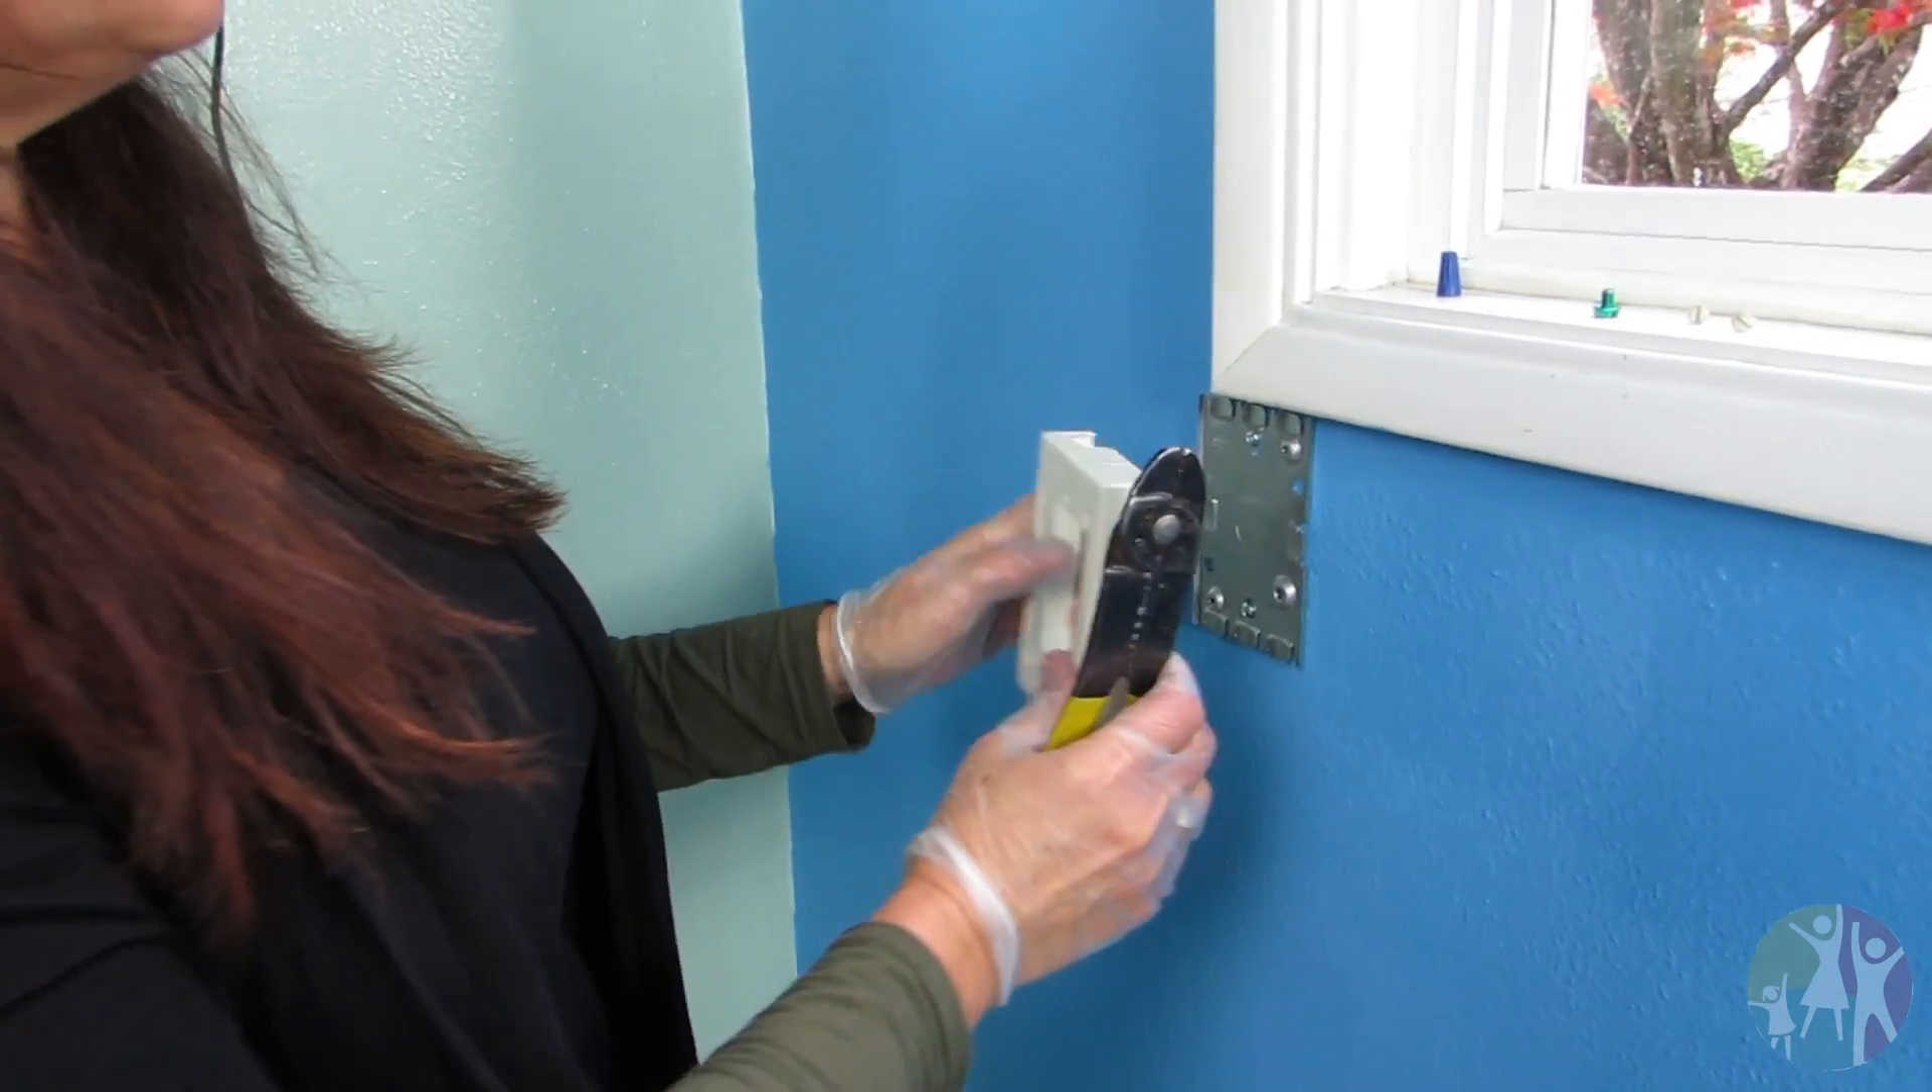I already put the wall mount on.